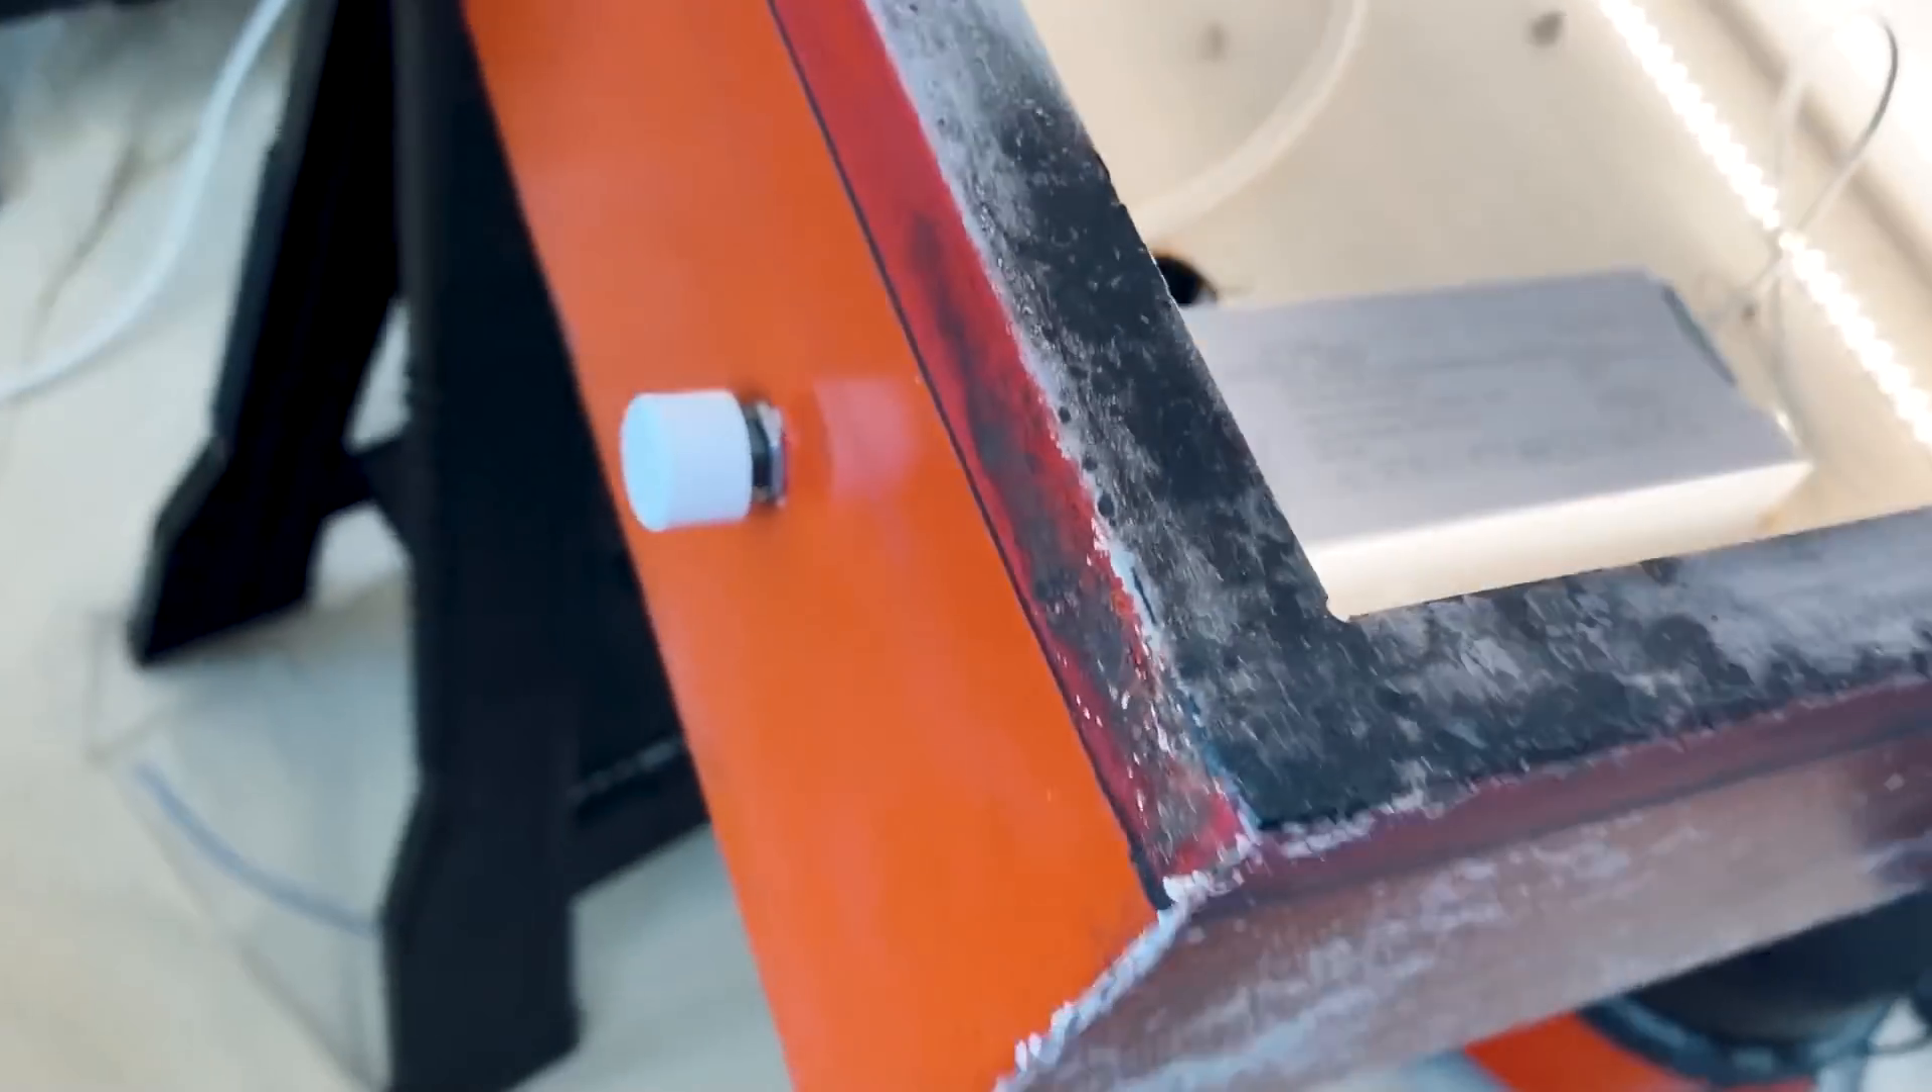The dimmer is just mounted in here like that and I just drill the hole through to be able to mount the dimmer on the outside like this.